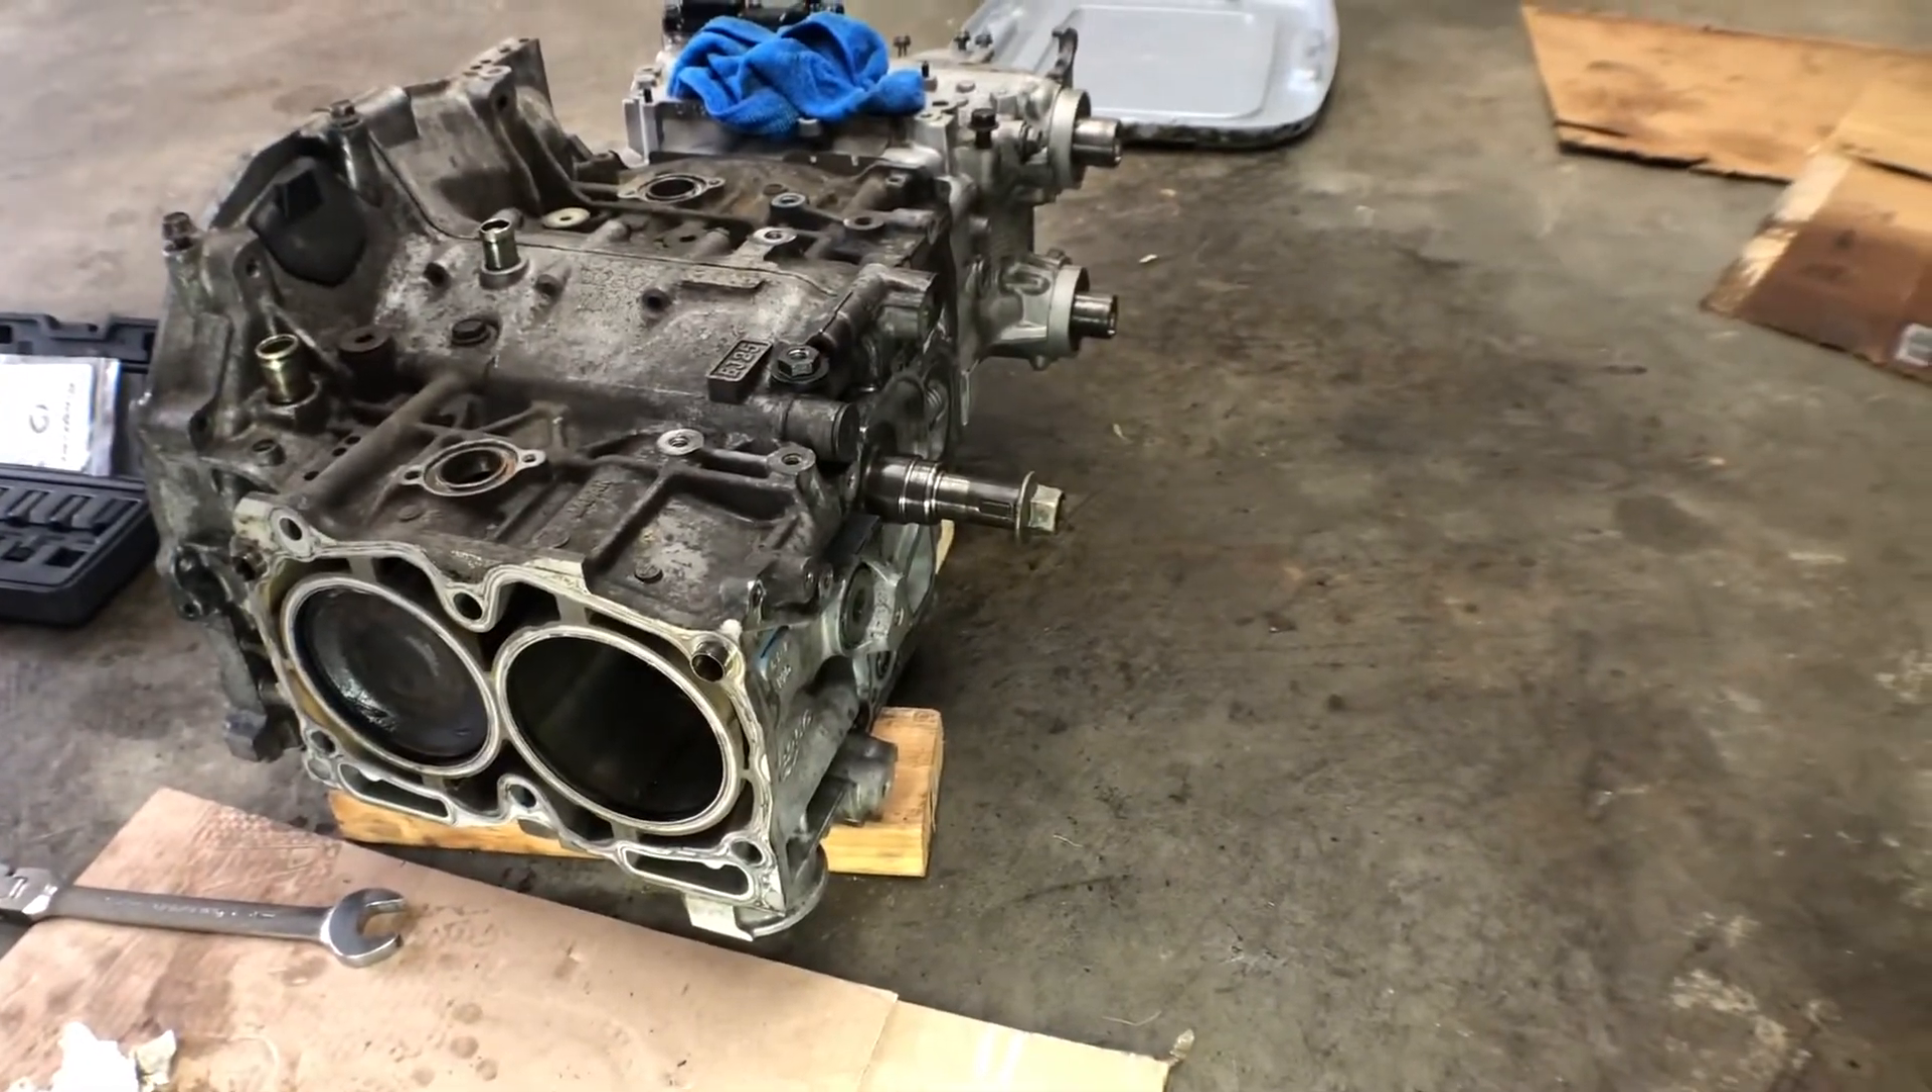All right, so we got the passenger side head off.